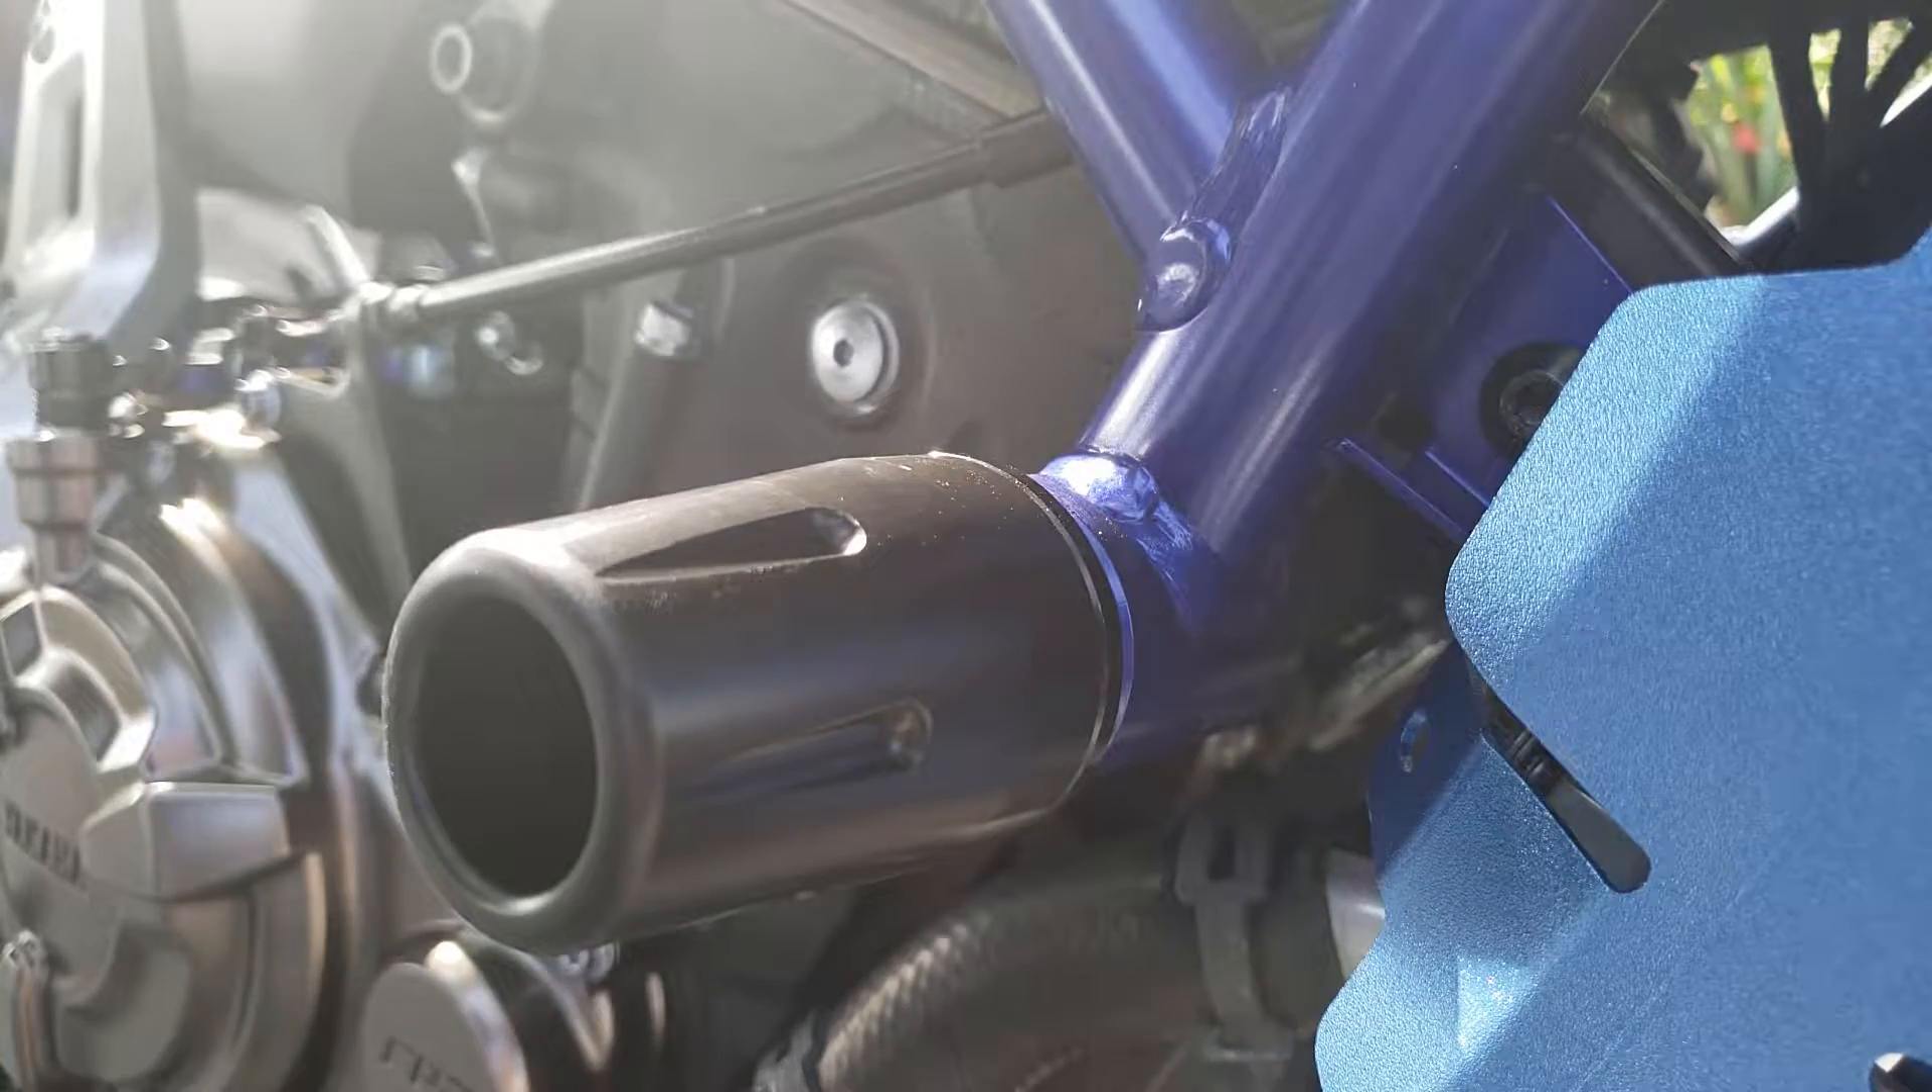Ponemos el slider, apretamos el tornillo Y listo, ha quedado.